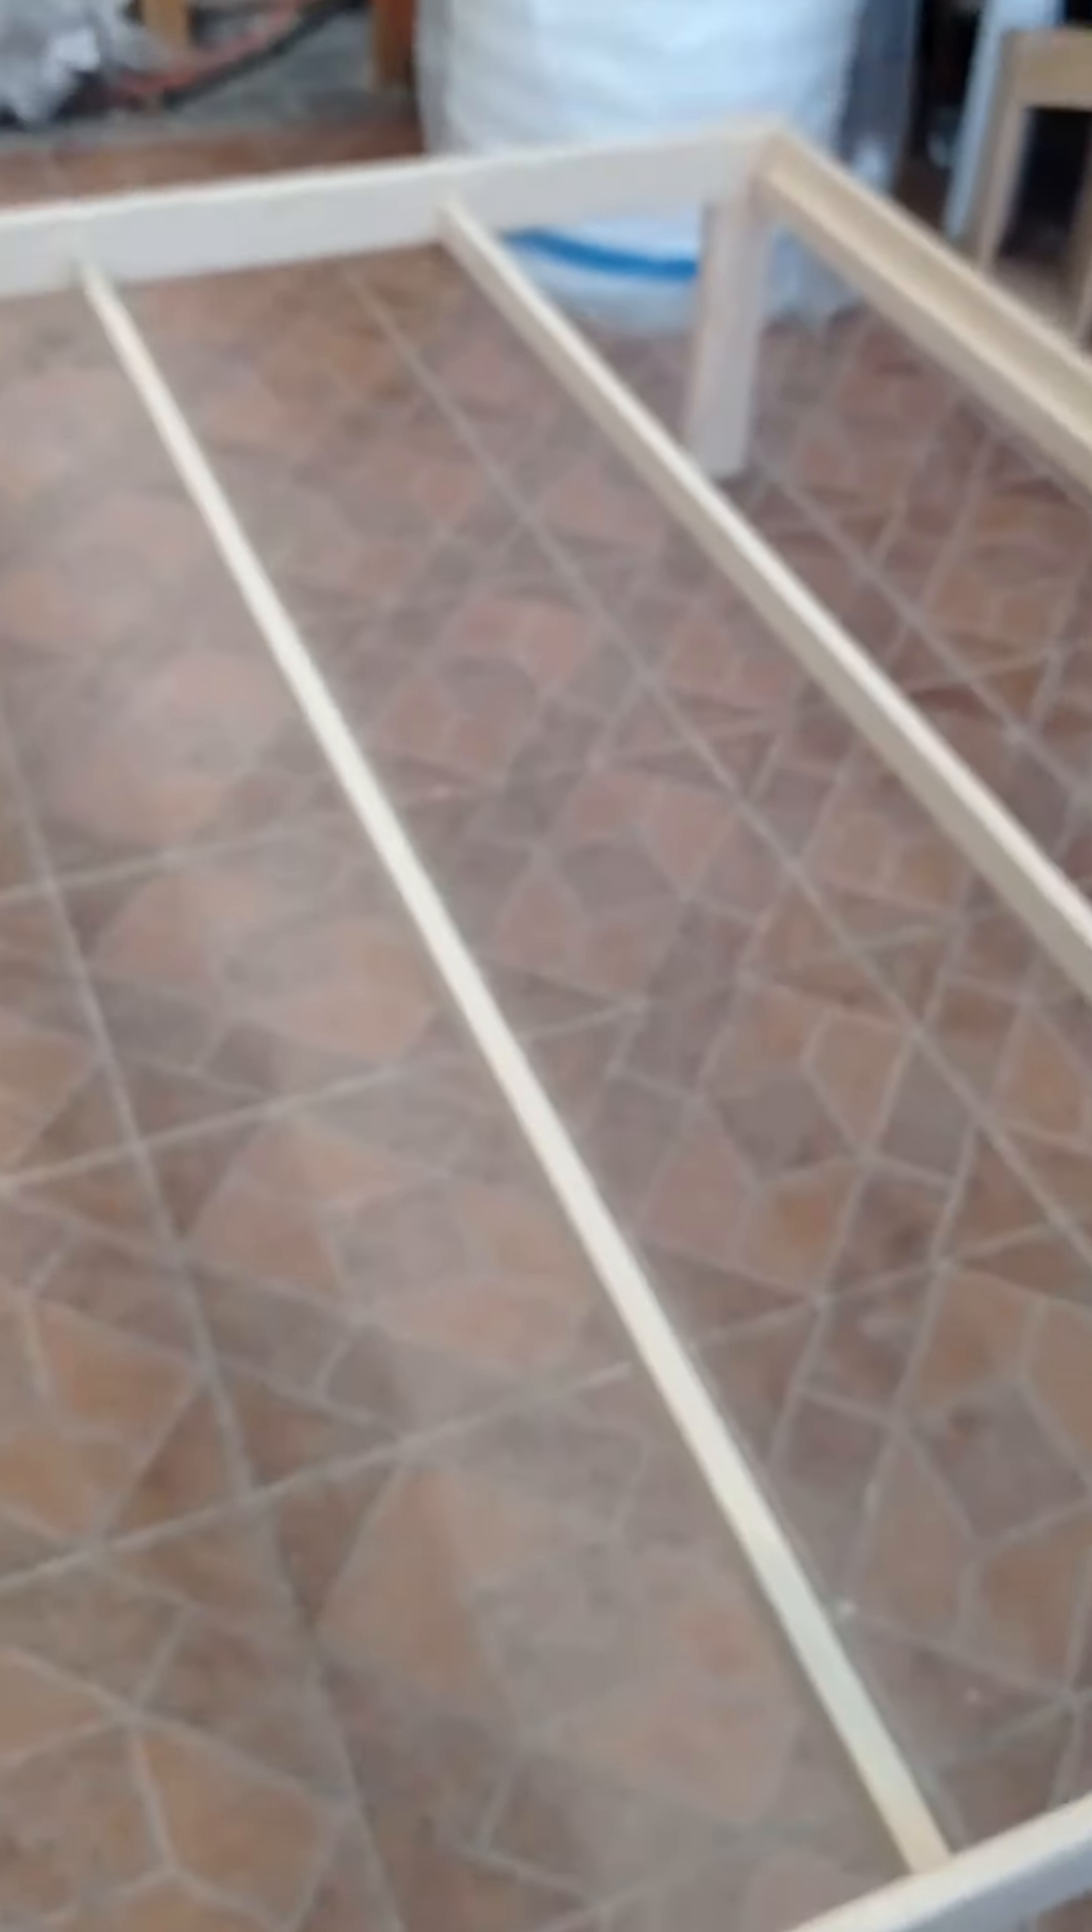Y así es como luce nuestra base de arriba una vez instalados los dos cargadores.